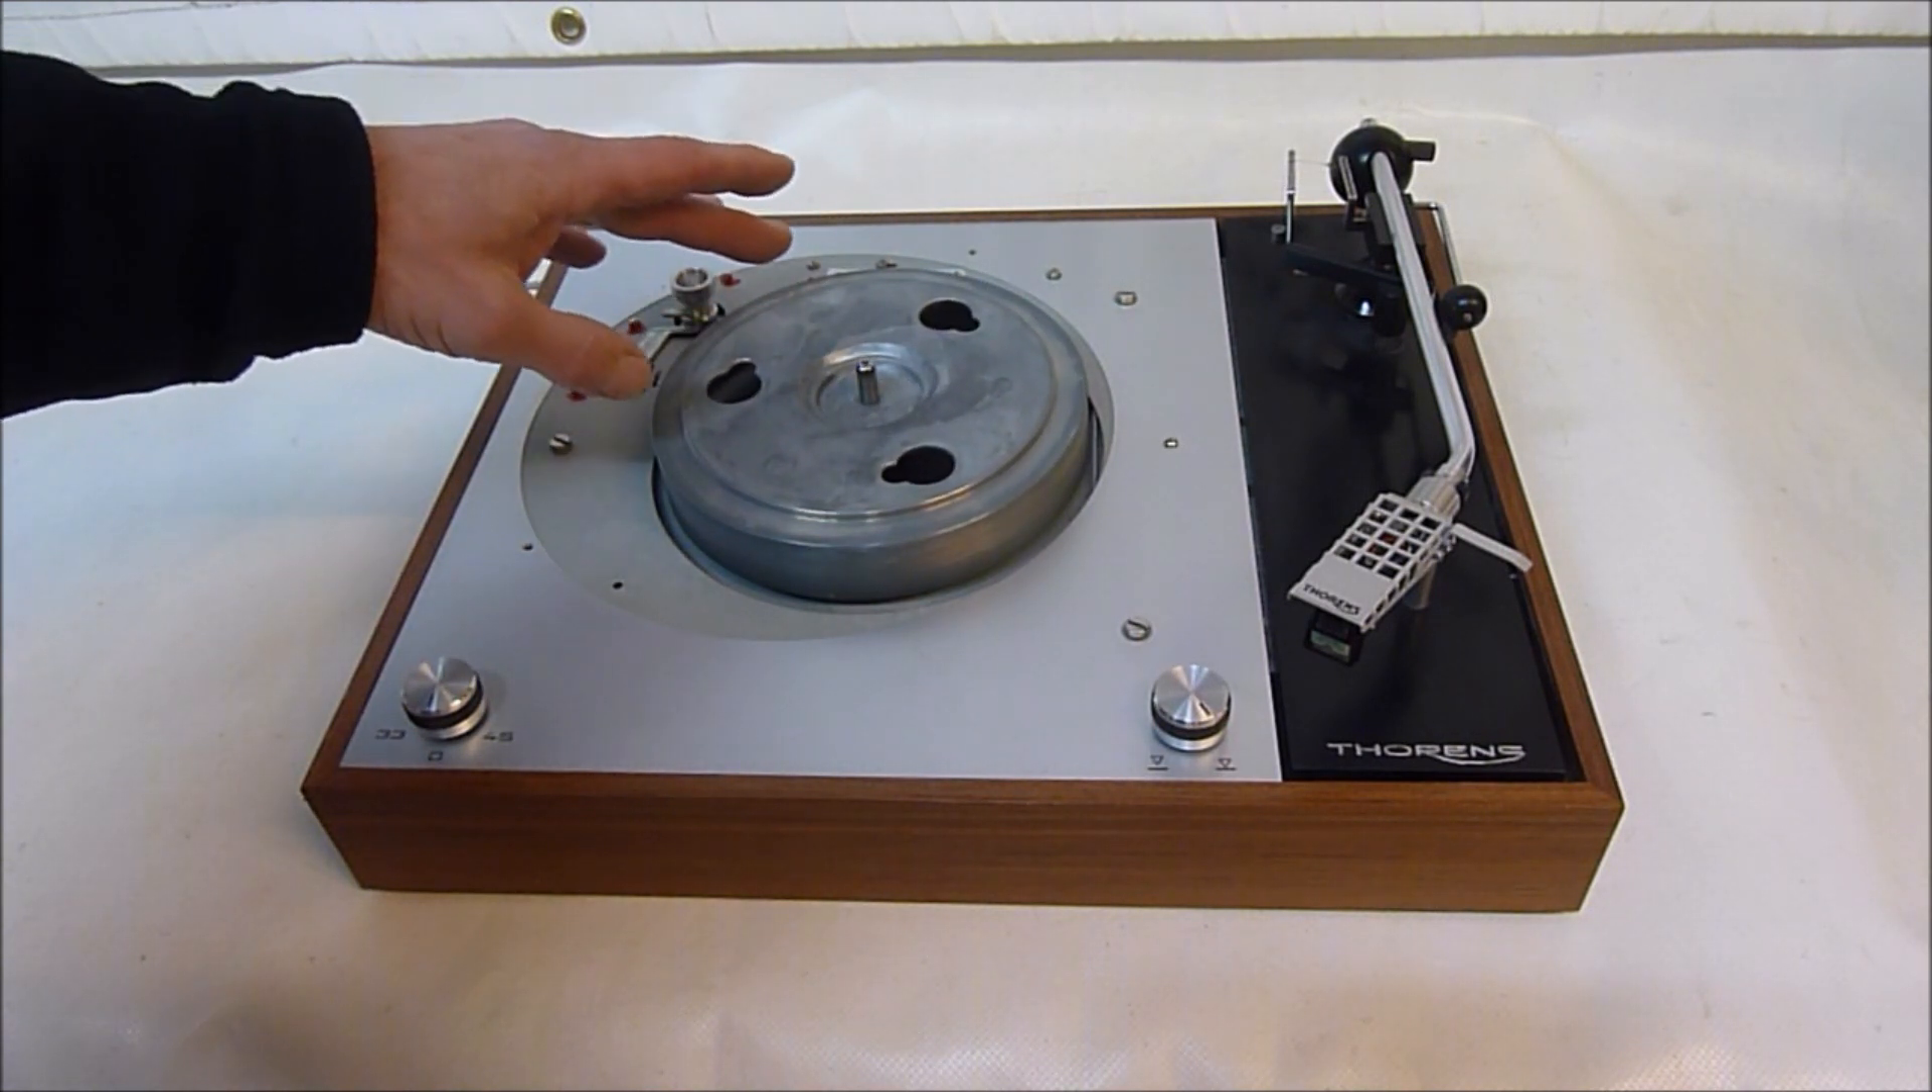Now that we've got the platter off we can look at the hub.